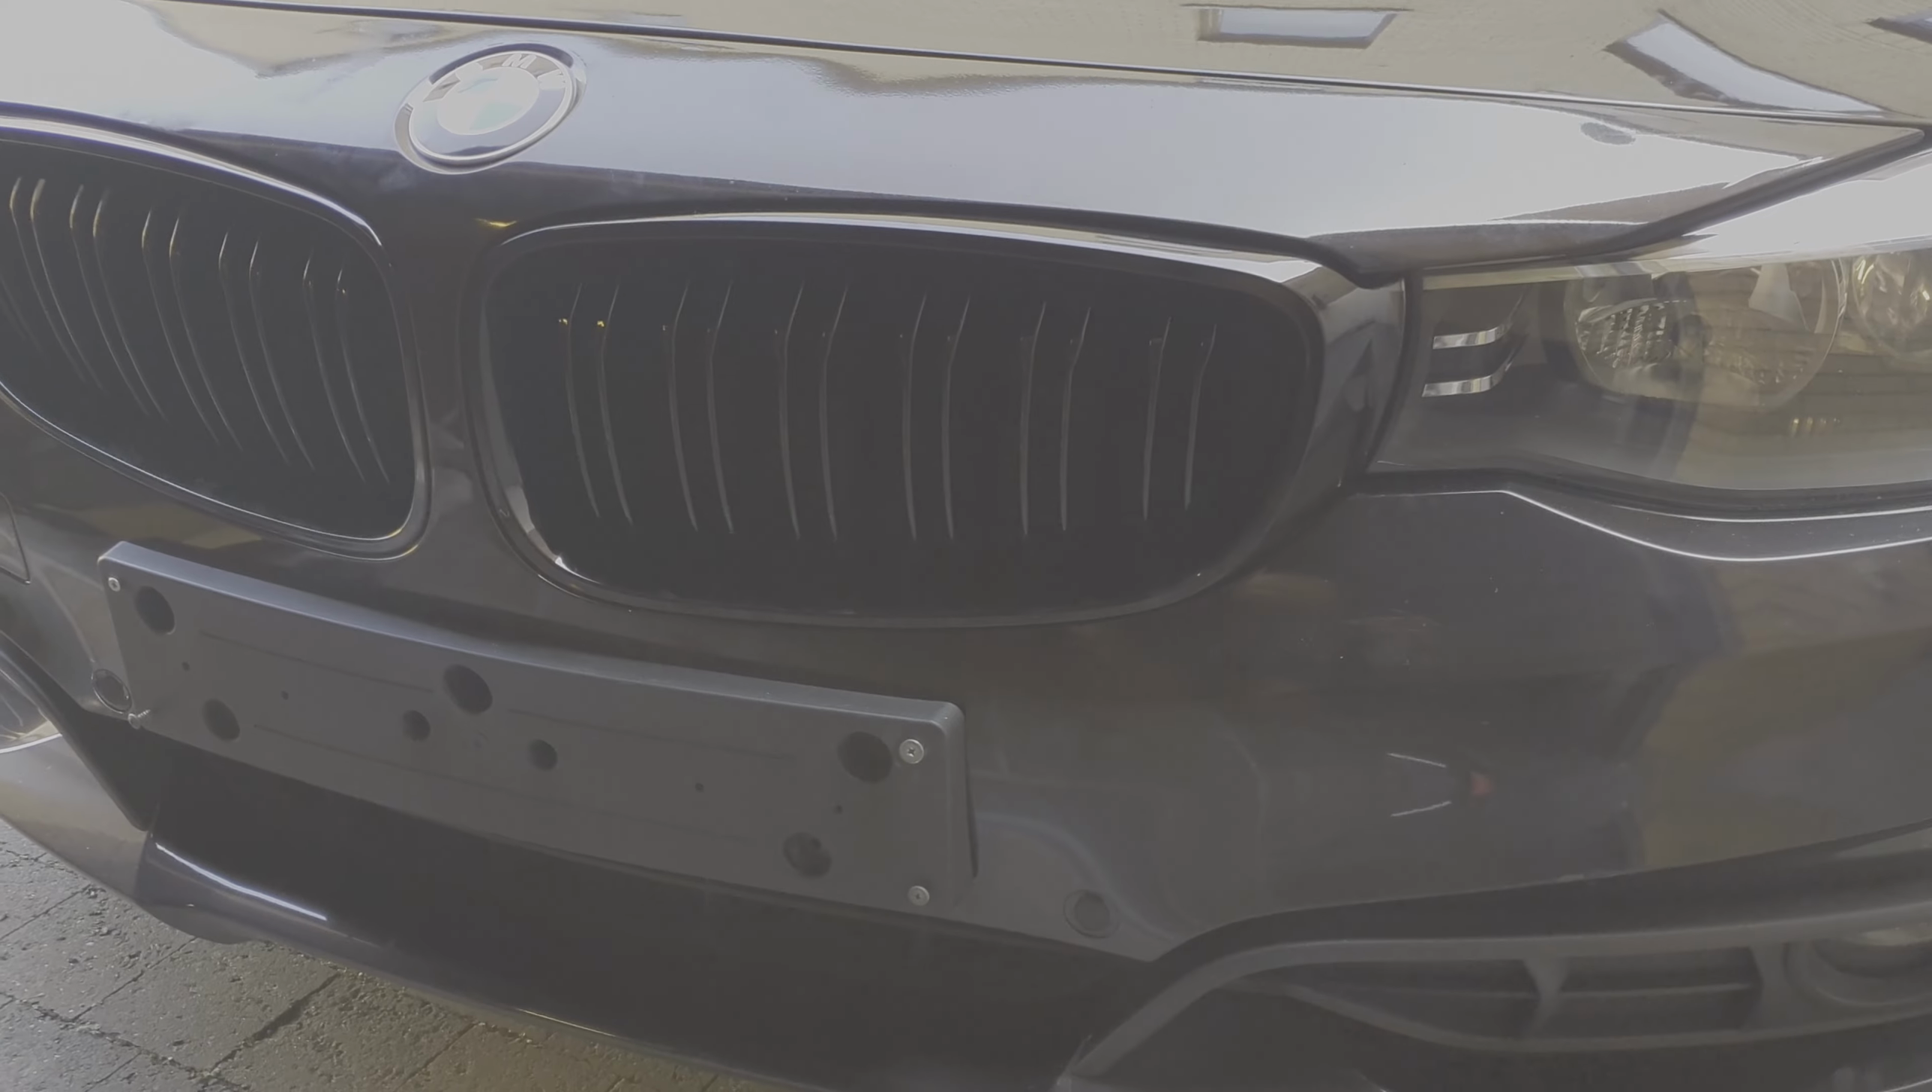Ну вот финишные решетки готовы установил на все про все ушло 15 минут.